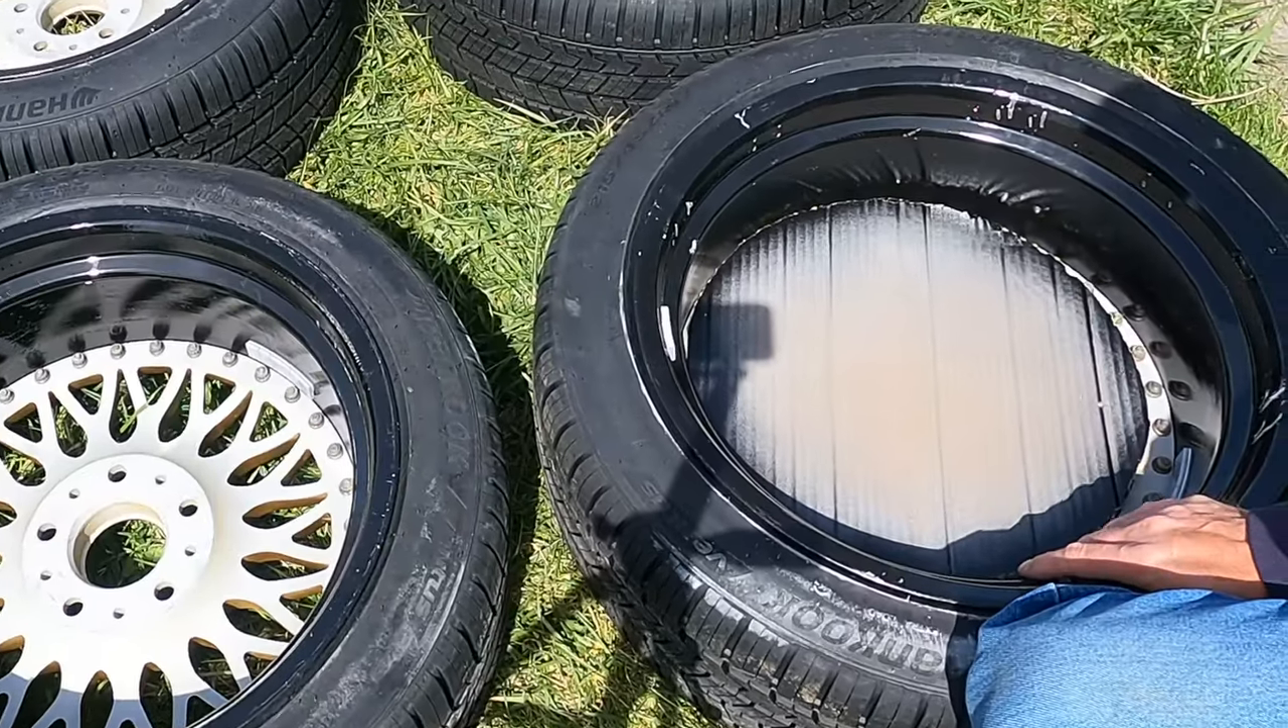So the tires are on.